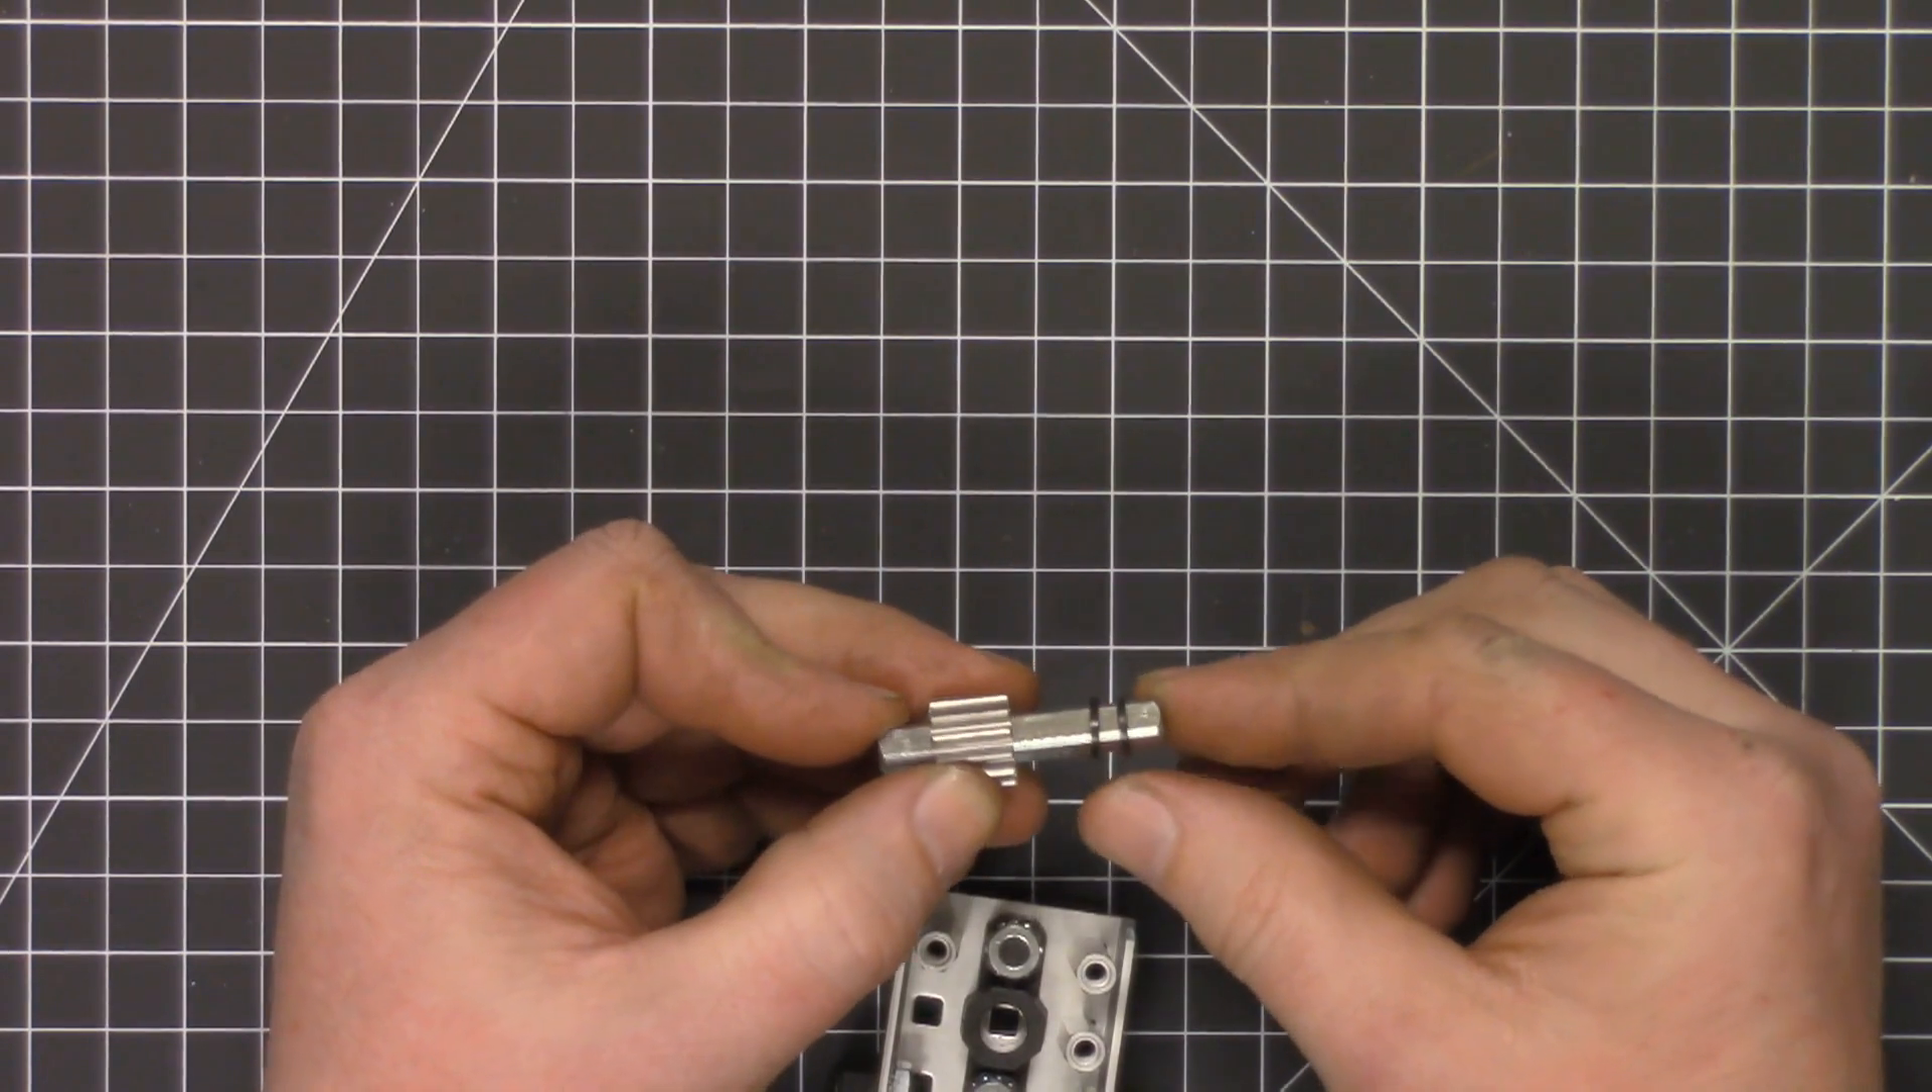So, here's our 1 .75 inch long shaft. I've got the 12 tooth gear on there.